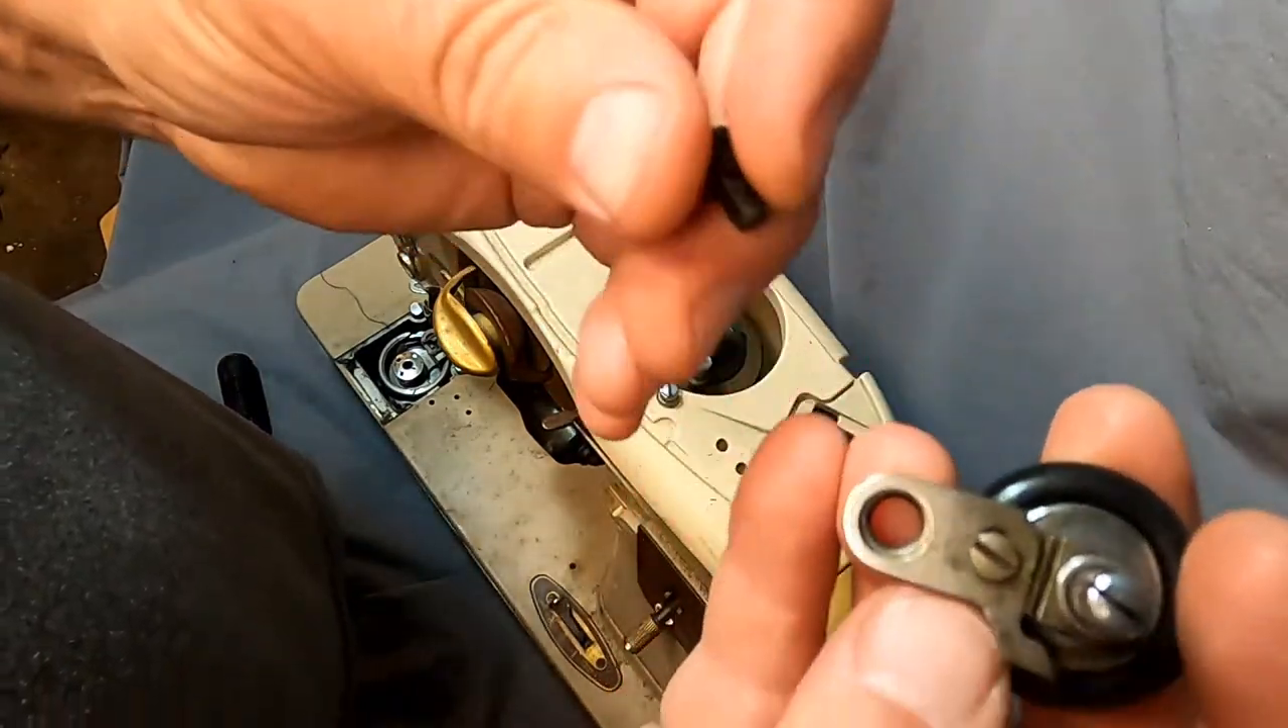And now we have our winder itself with the rubber wheel, new wheel on it.